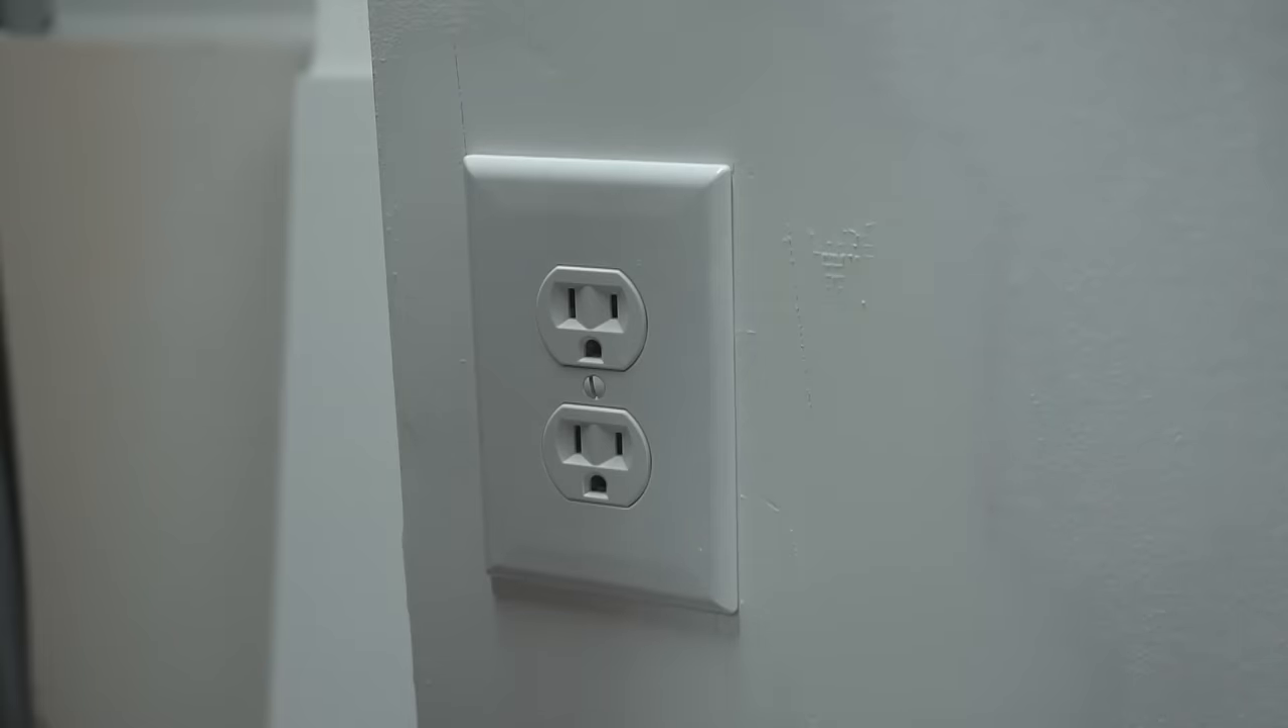So when you put your cover like so, it is nice and even just like that.